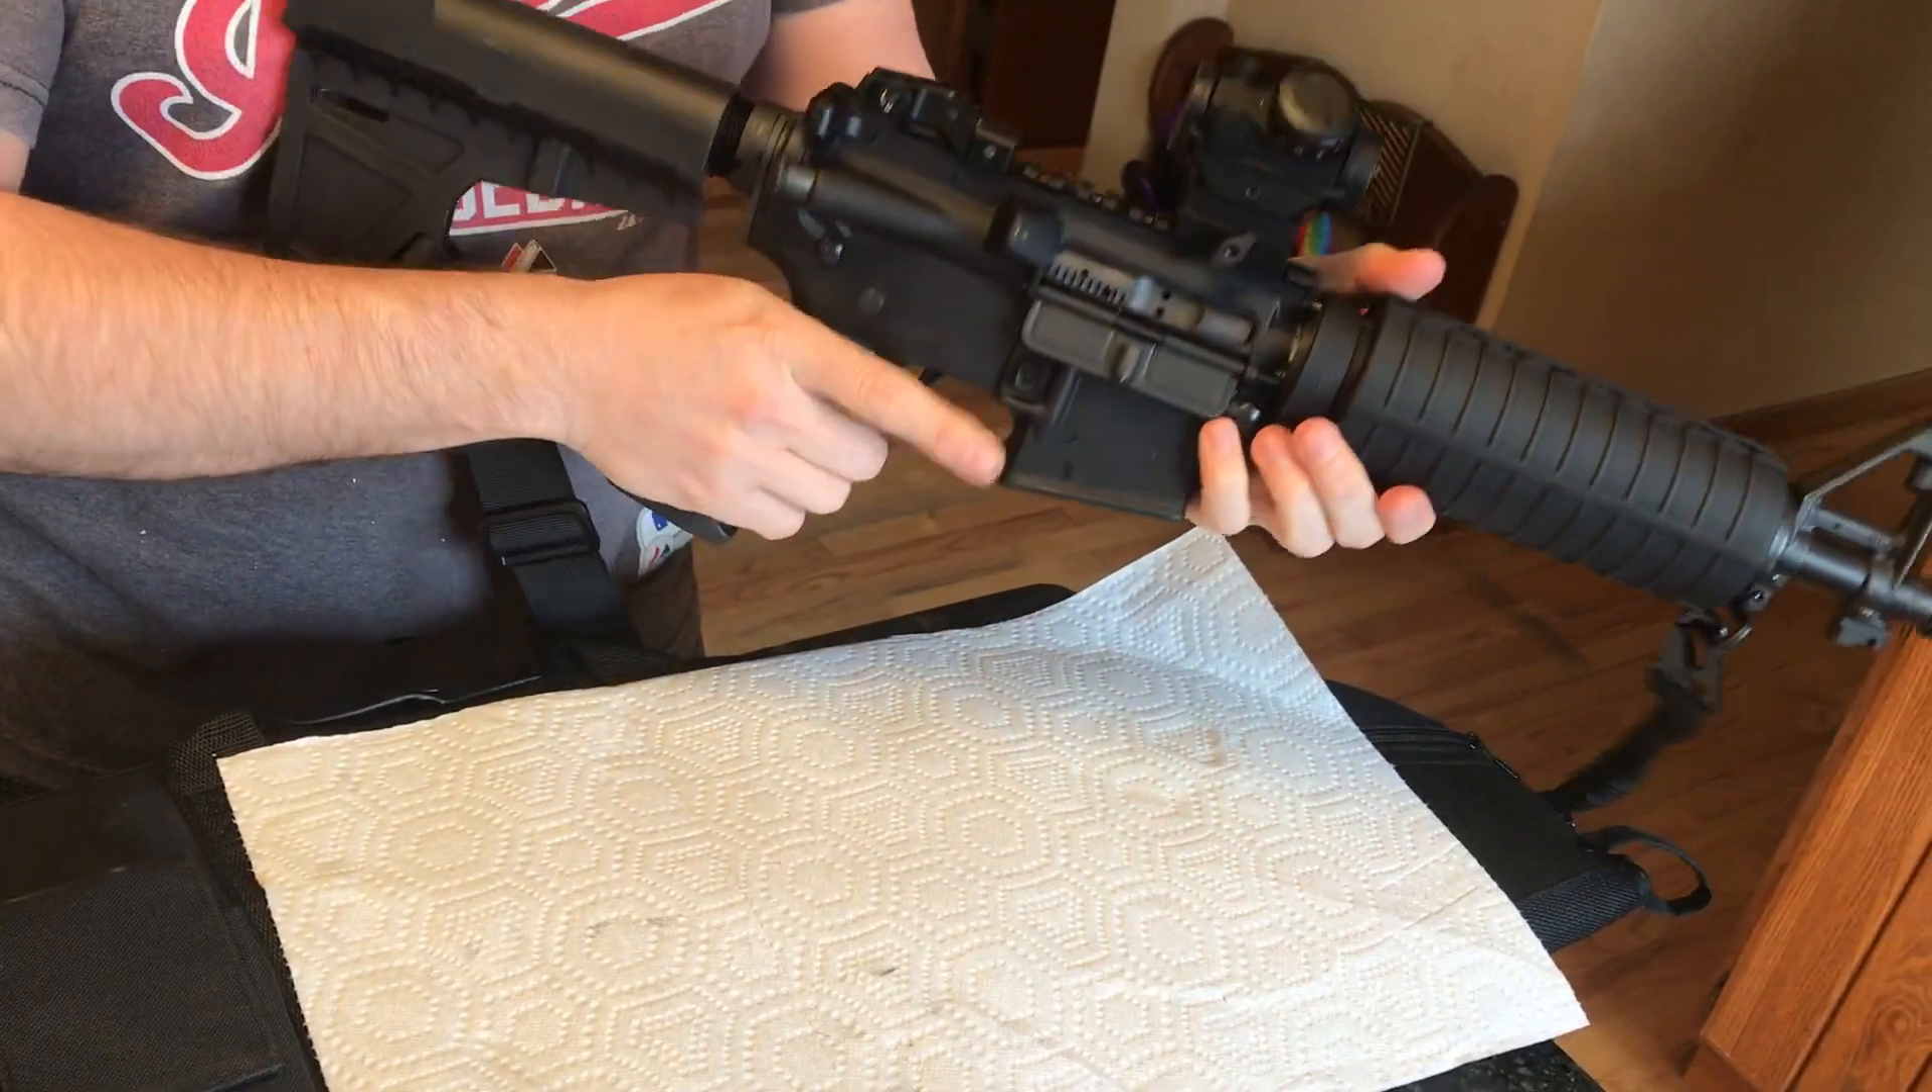Now you have the upper to the lower assembled.